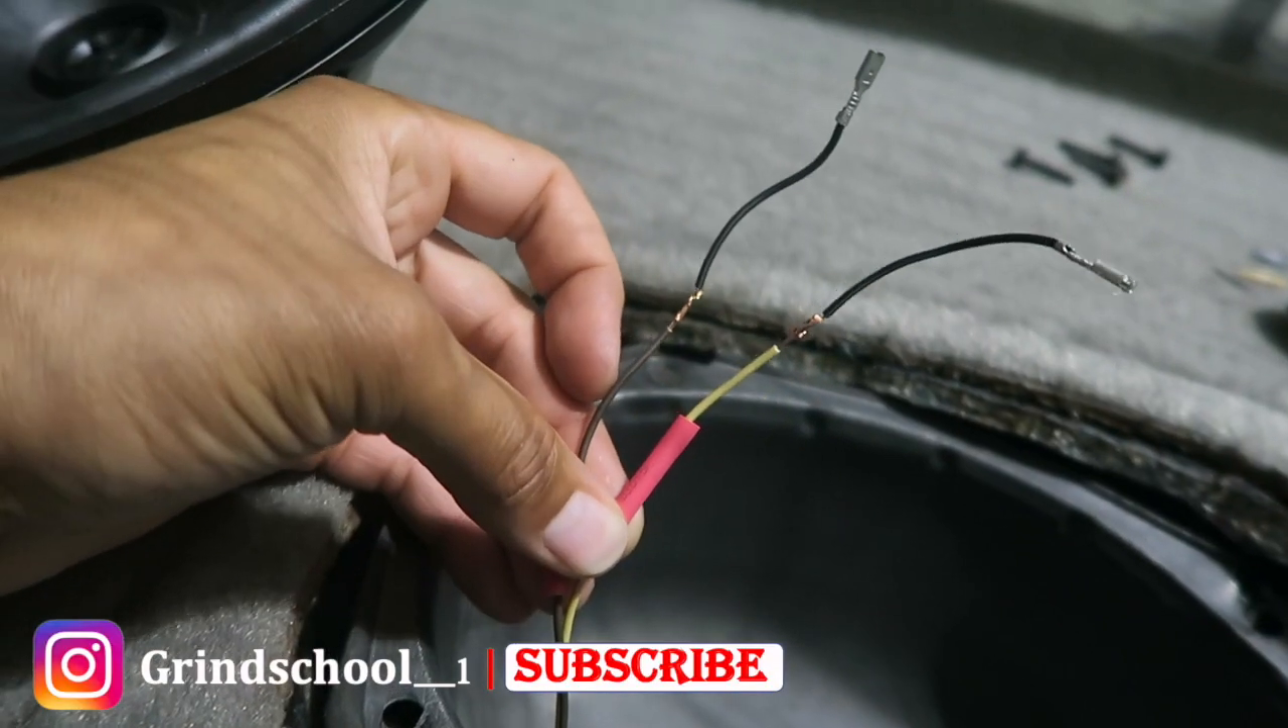So I got my wires already wired up.